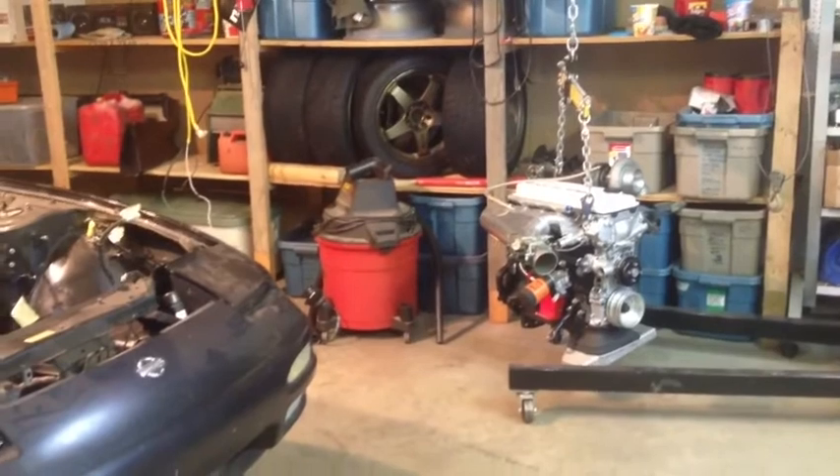I got the engine sitting over there waiting forever to go in.